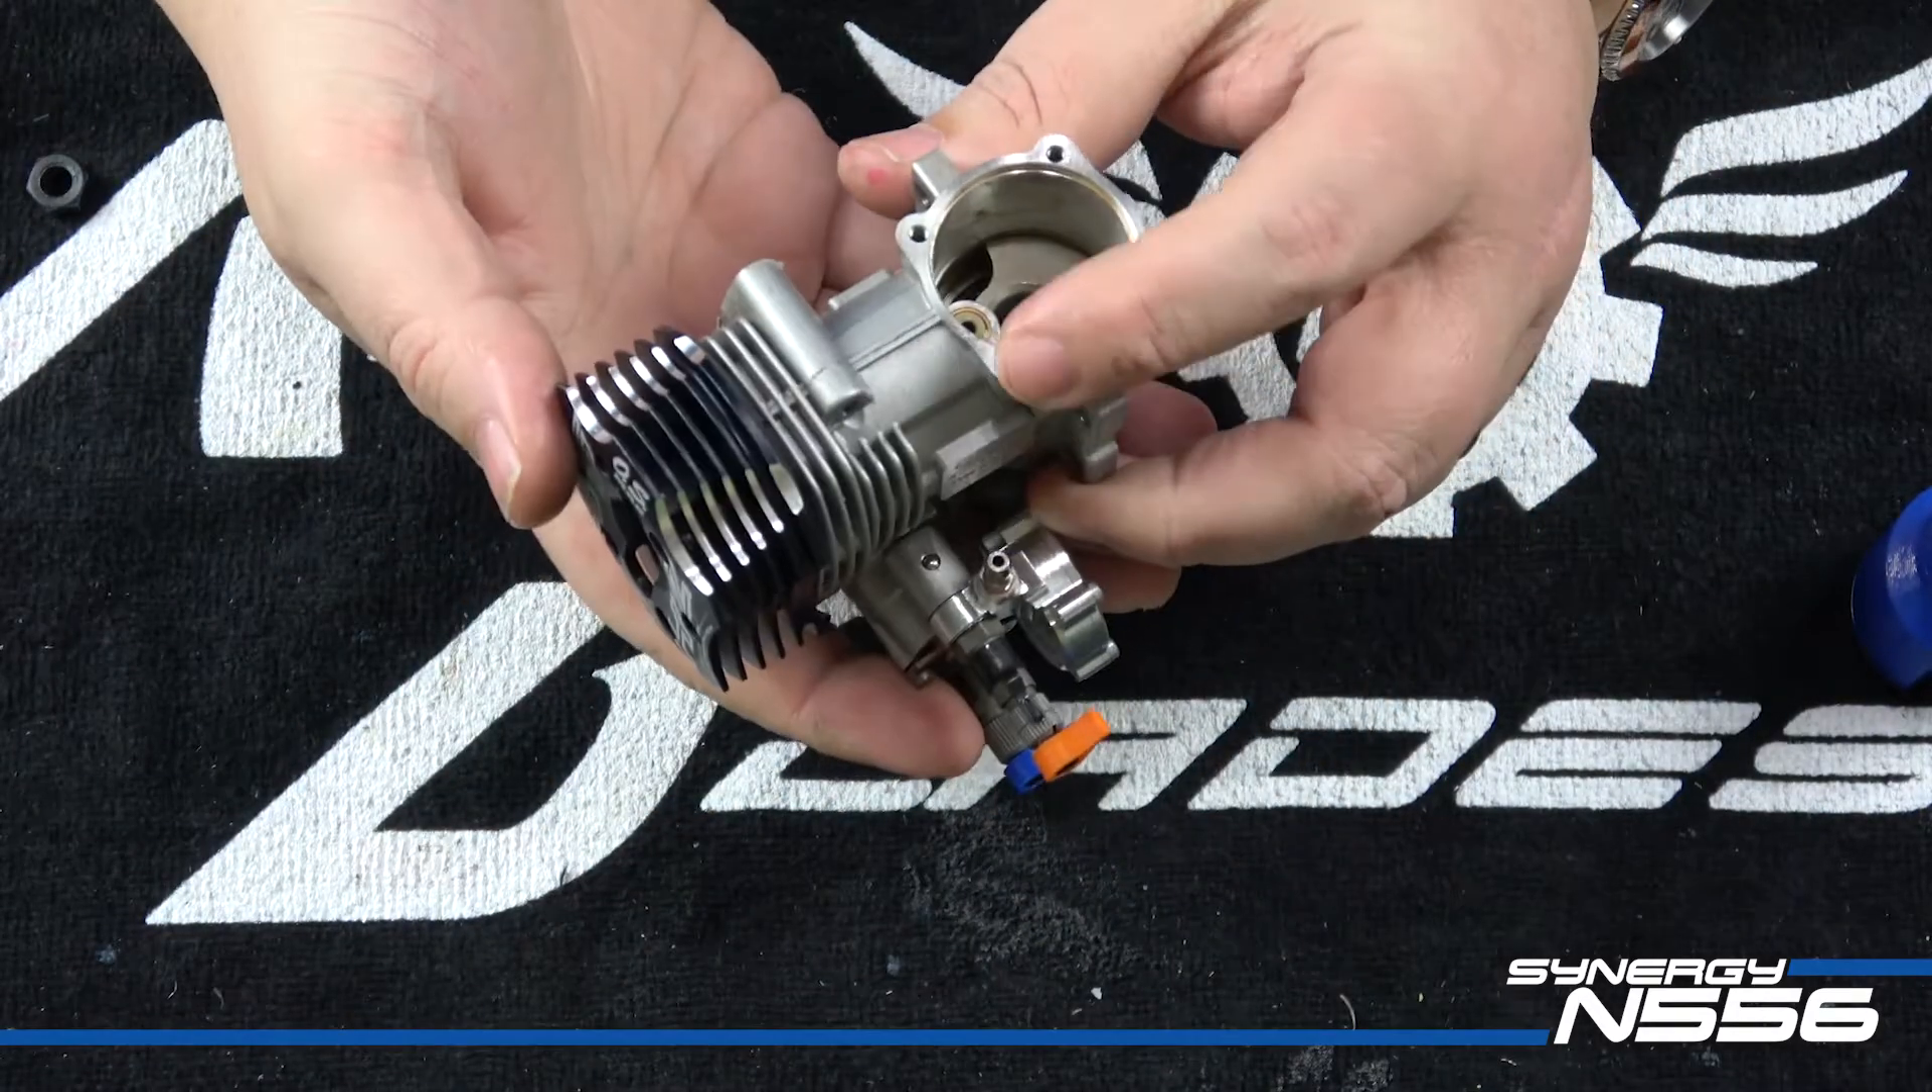Okay guys you can see i have my os 55 here i've already taken the back plate off.